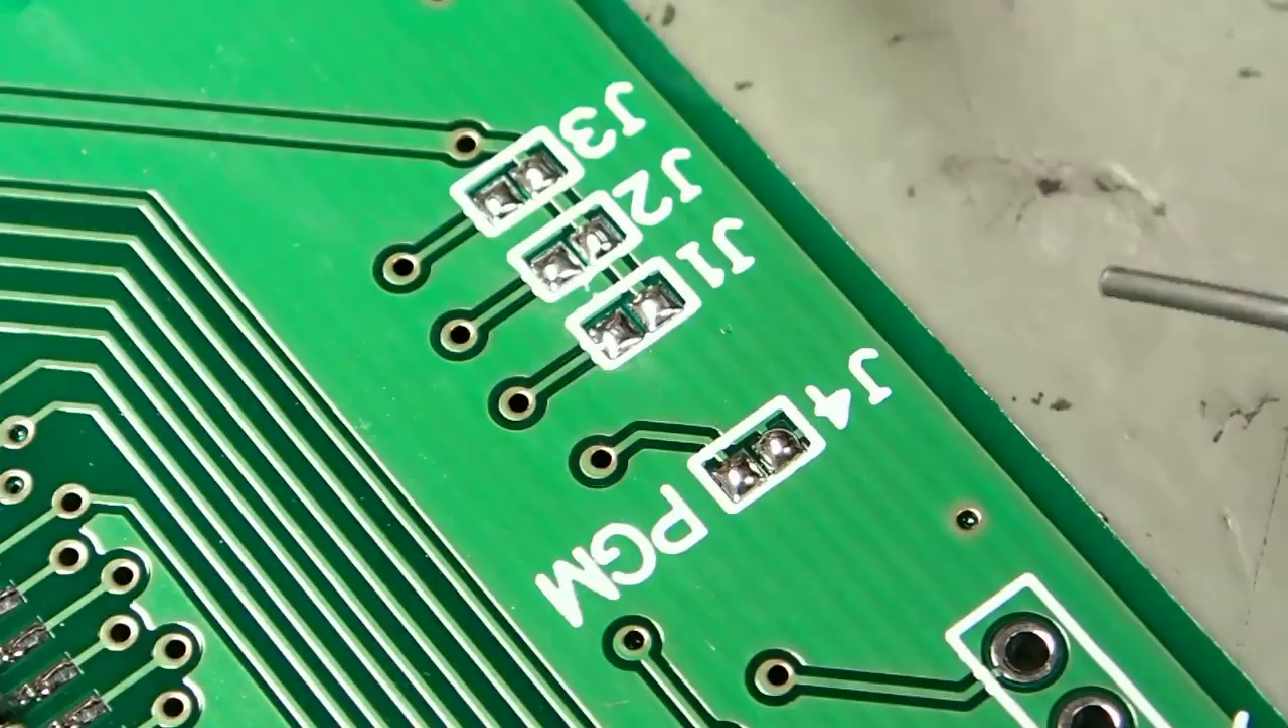You can see all the jumpers on this board are removed at the moment so I'll fit them first.